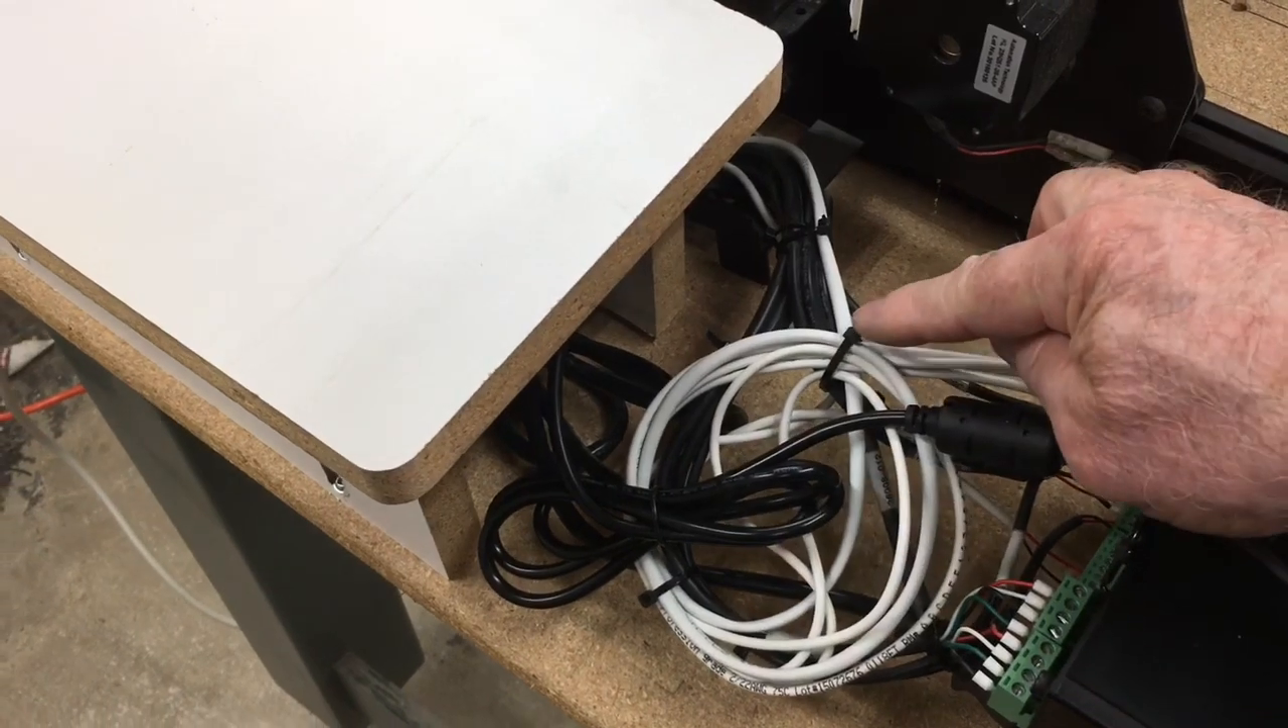And I went ahead and secured all the wire, the excess wire I just rolled up, and put the ties on it to hold it in place.